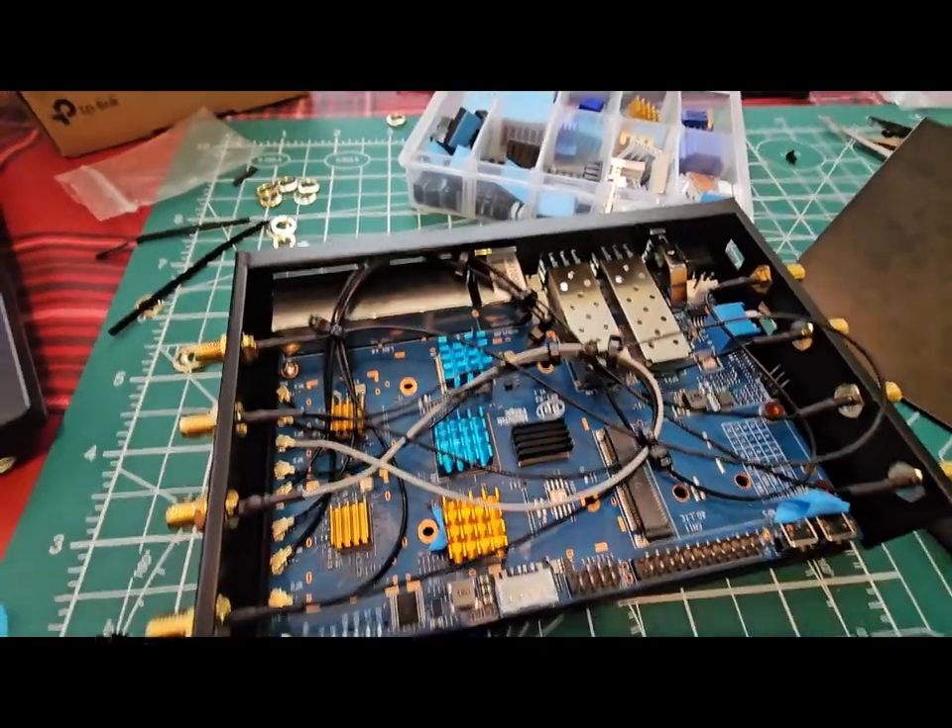Okay, we got our heat sinks on here.